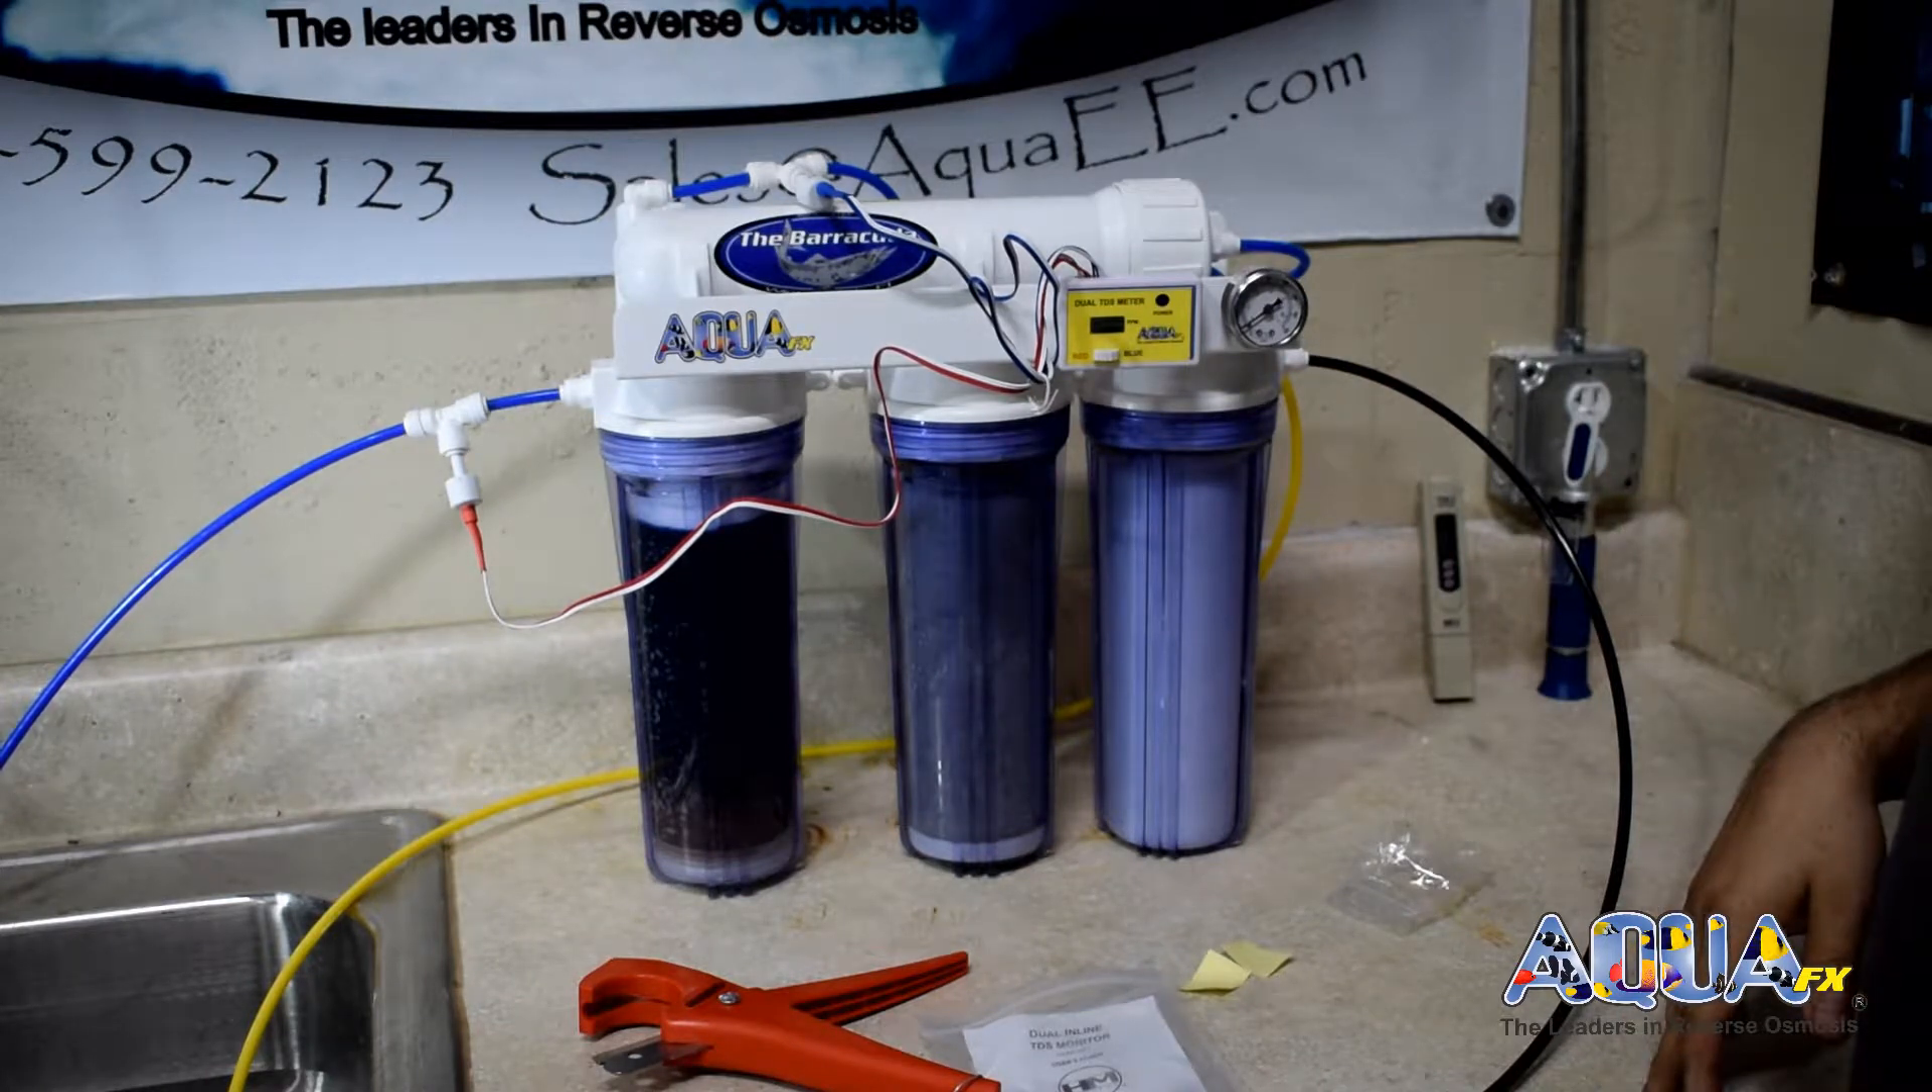We have now successfully completed the installation of a dual TDS meter onto our RODI system.